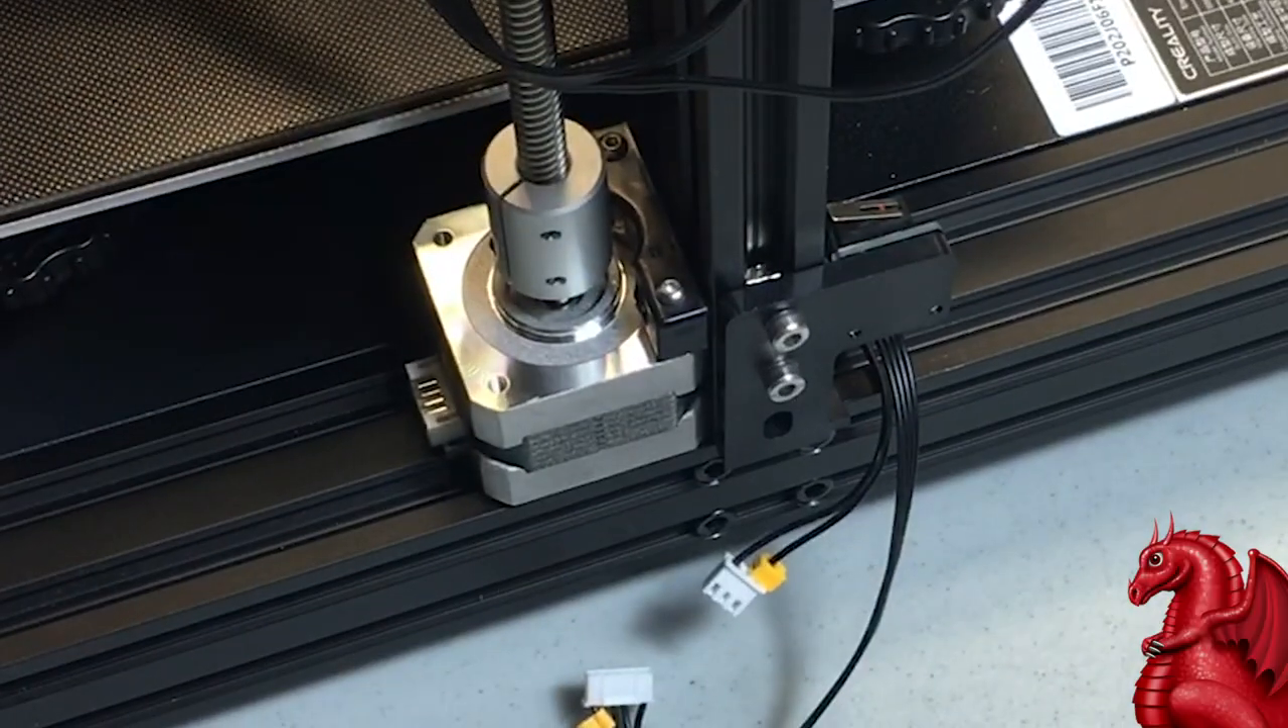Once that is done uh you'll have one remaining uh set of wires here that is for the z-axis motor.